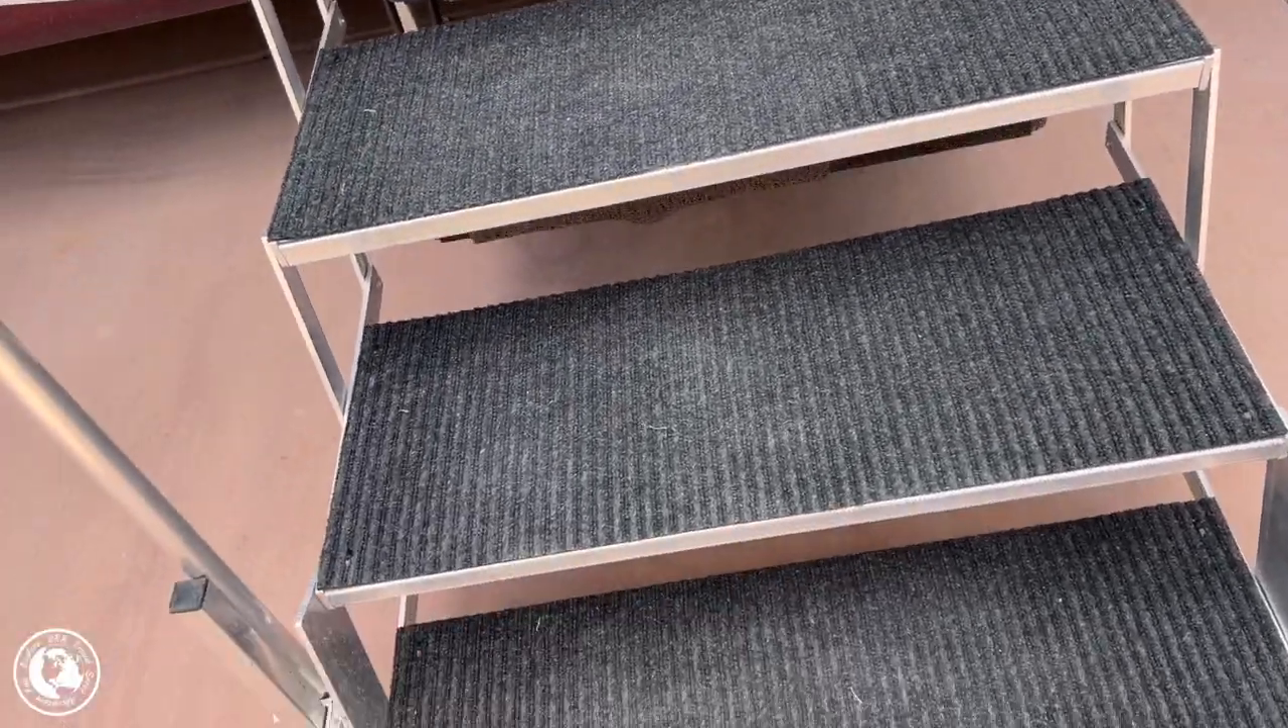This is the finished product. The finished covered steps.